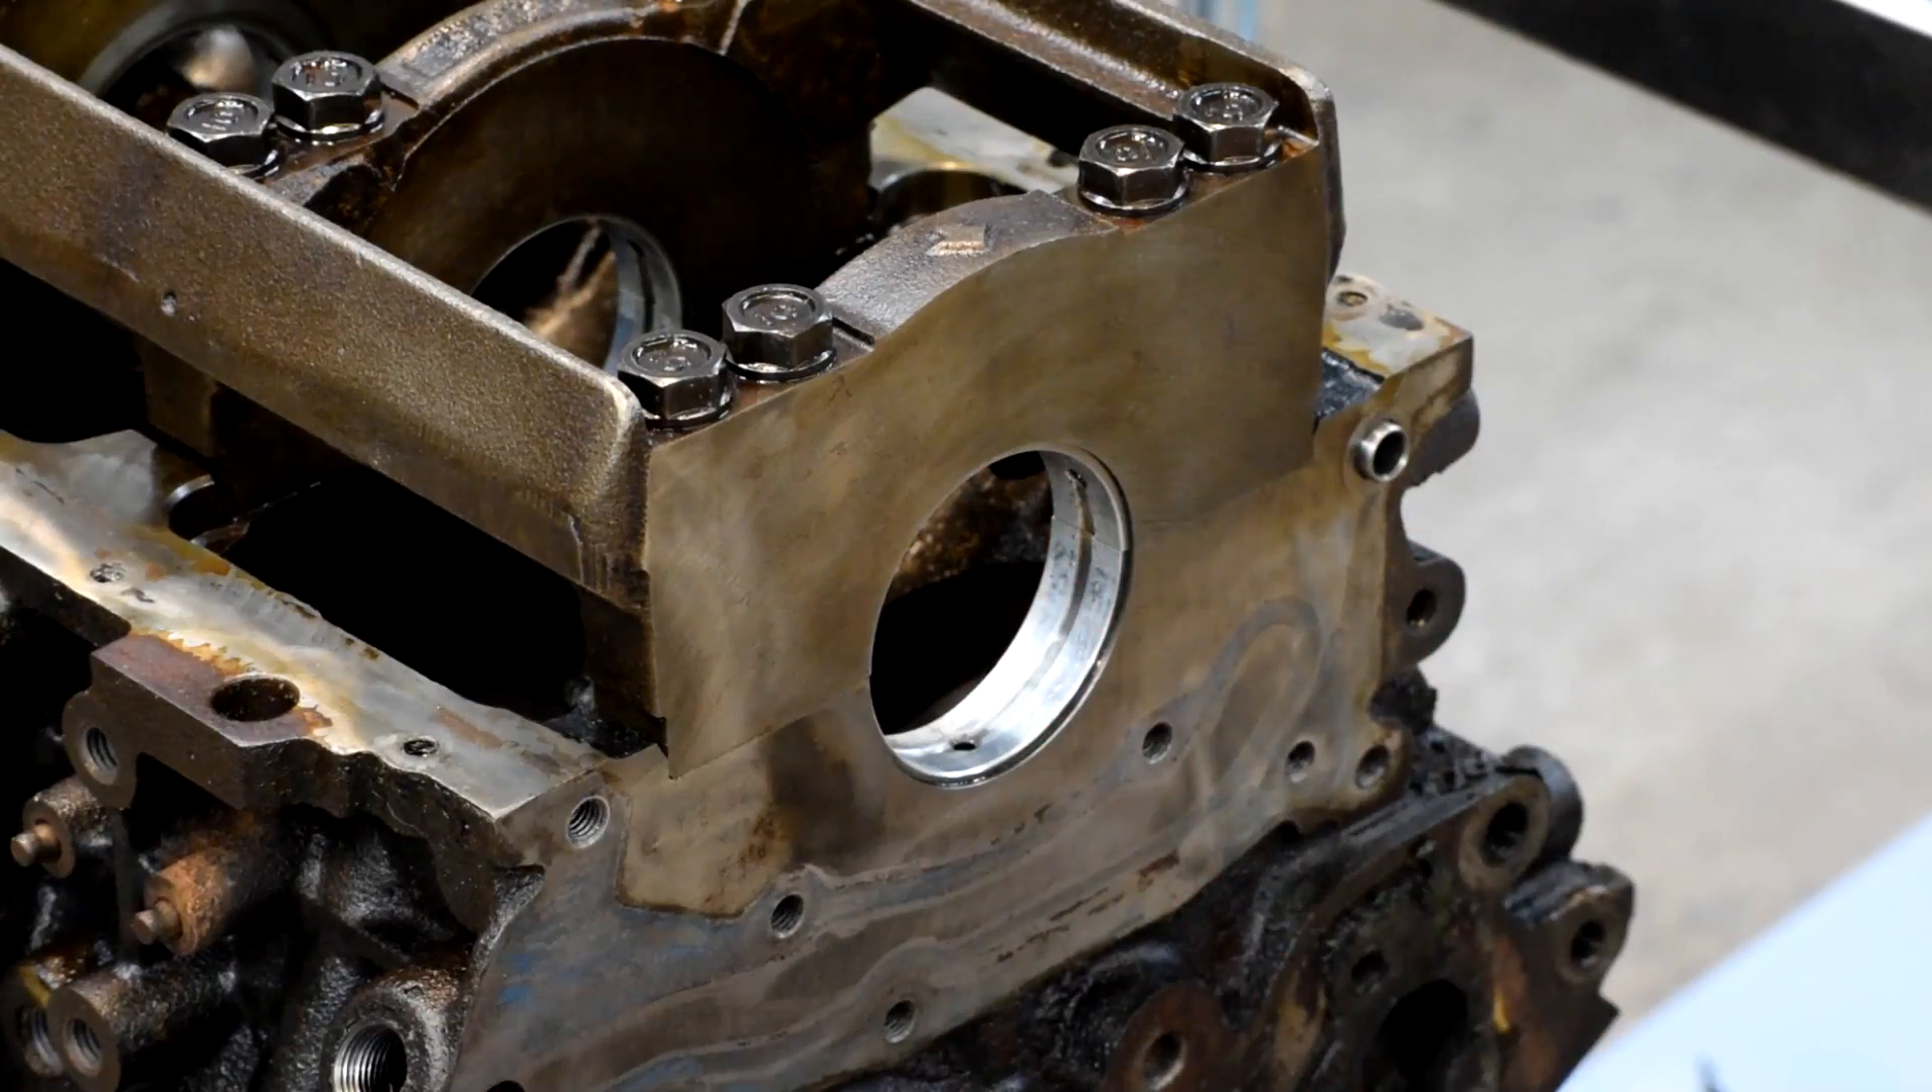So what we've done here is we've reinstalled the main journal girdle with the bearings still inside it.